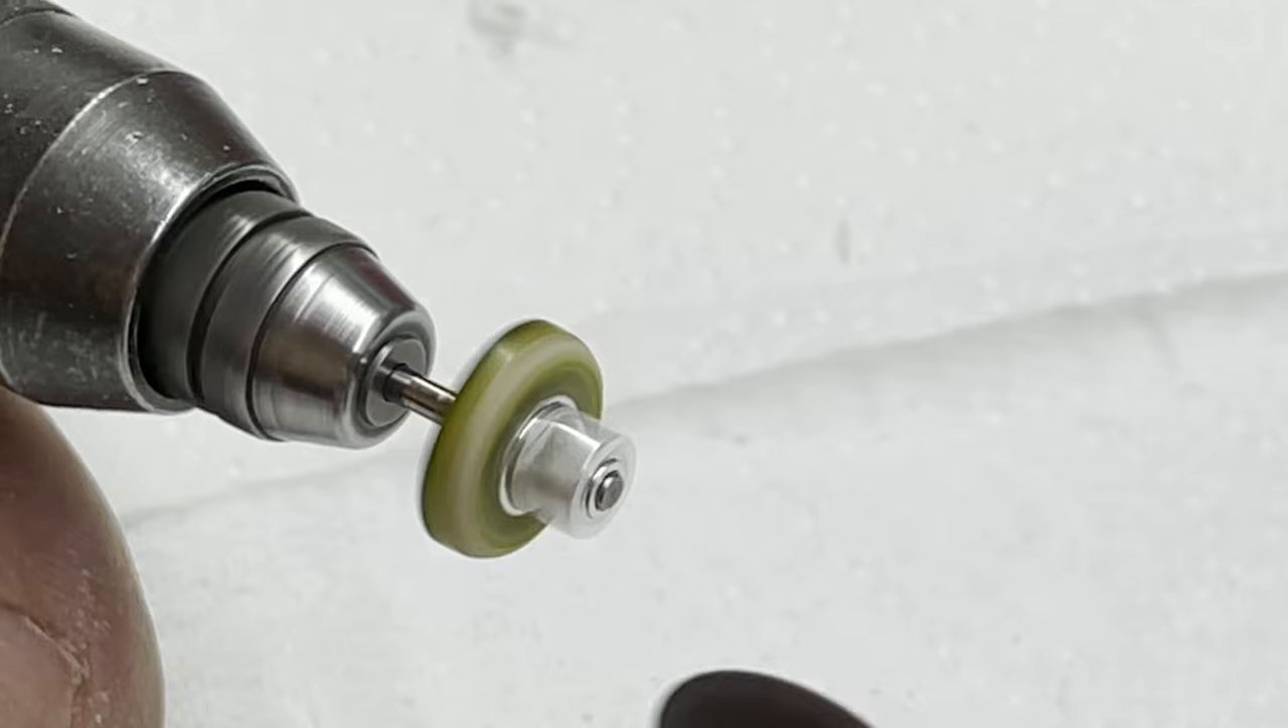You can notice this time I've moved the gear to the end, right to the end of the shaft so there's no shaft sticking out.